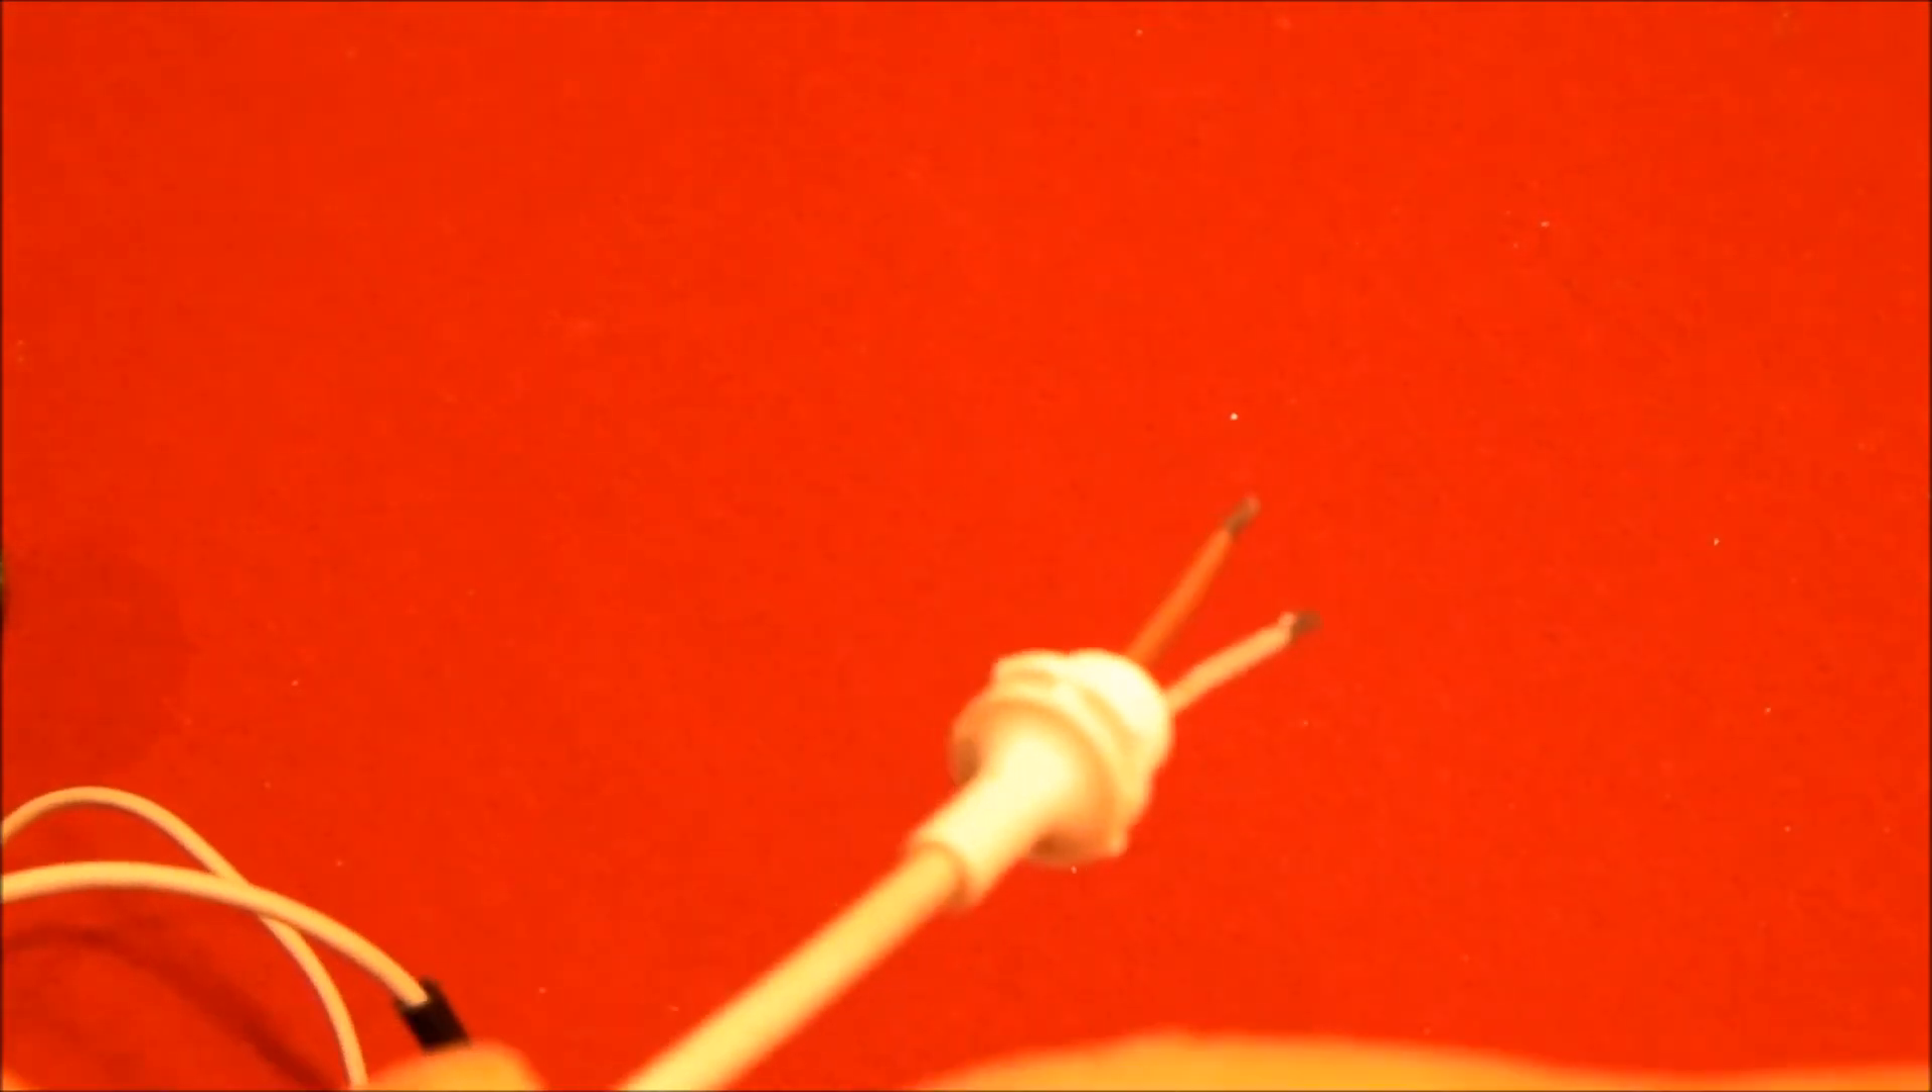You can see here I've got the wires through.